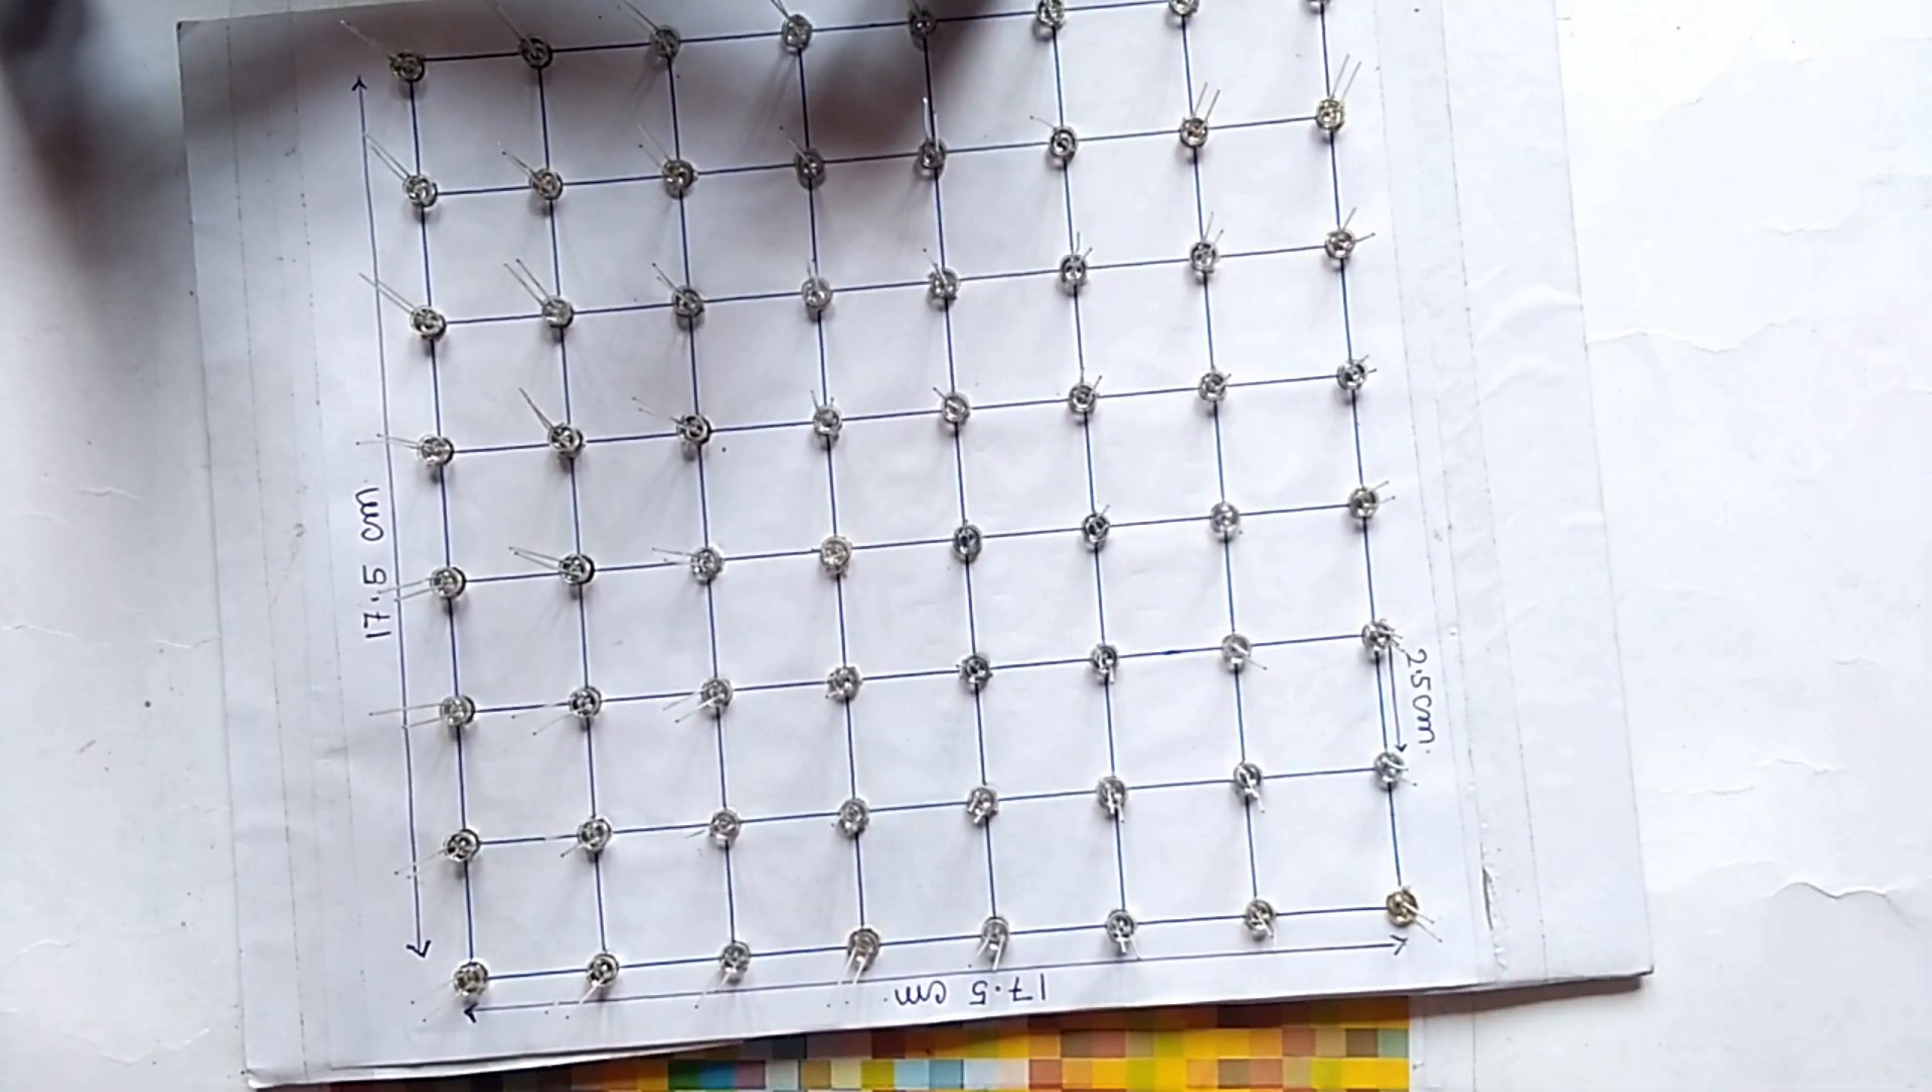So so here you can see friends we place all the 64 LEDs in these holes okay.